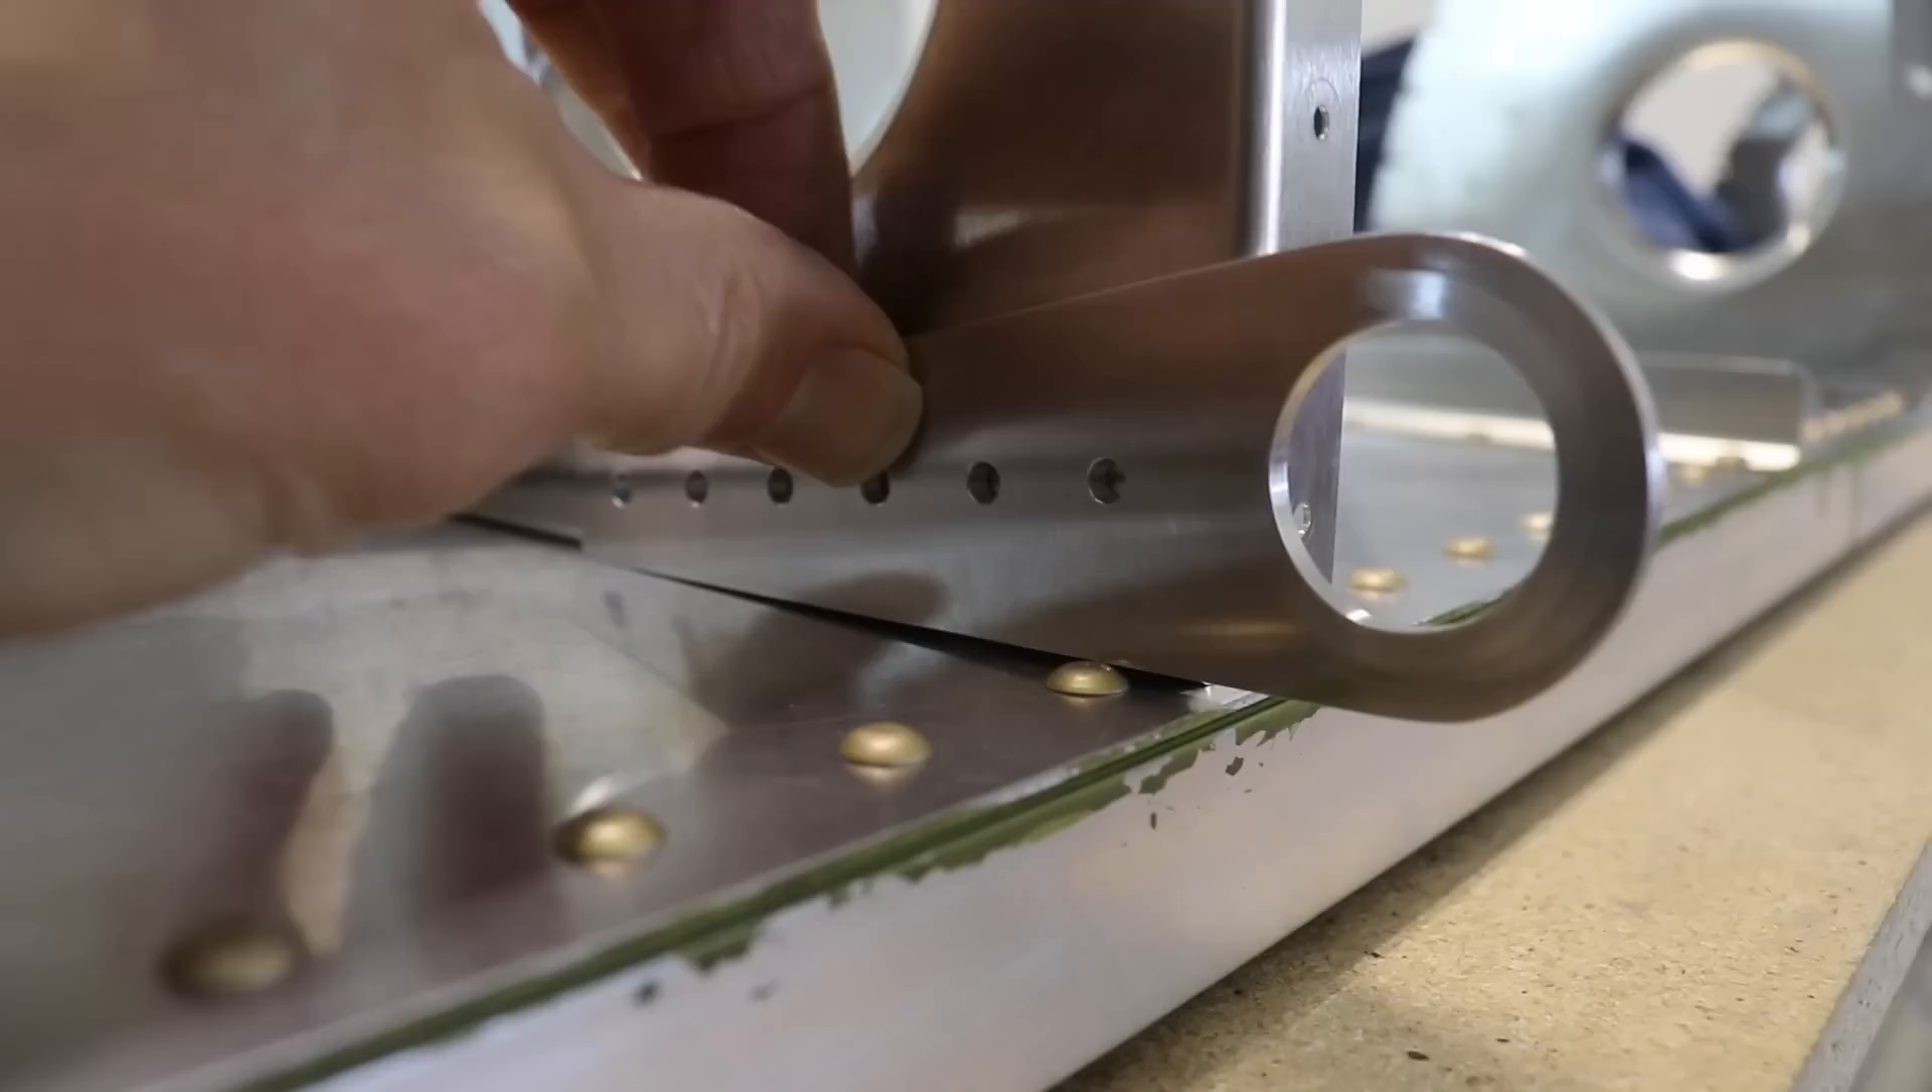You can see it goes flat against the rib and on this particular rib where it goes this is rib number seven it doesn't sit flush against the spar because it hits this rivet.